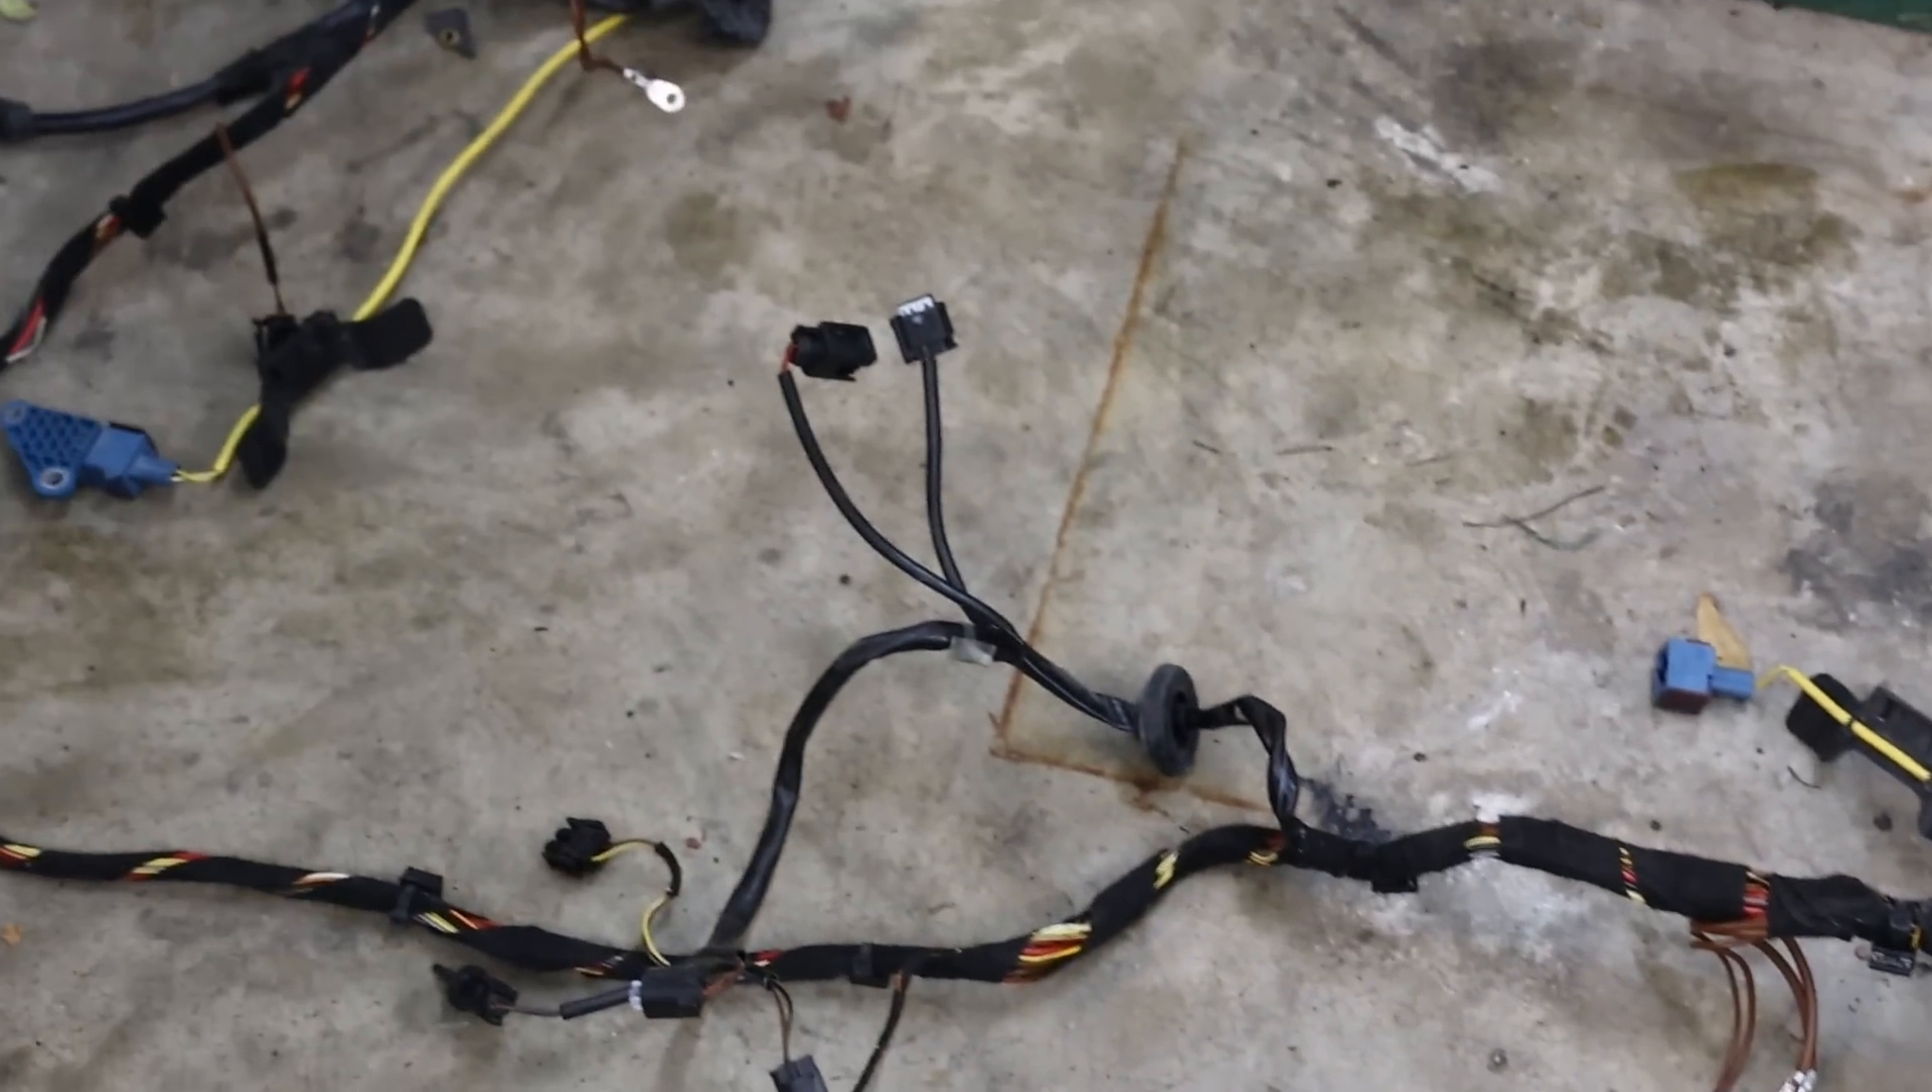Anyway, here's the harness completely removed, which was captured on a time lapse.